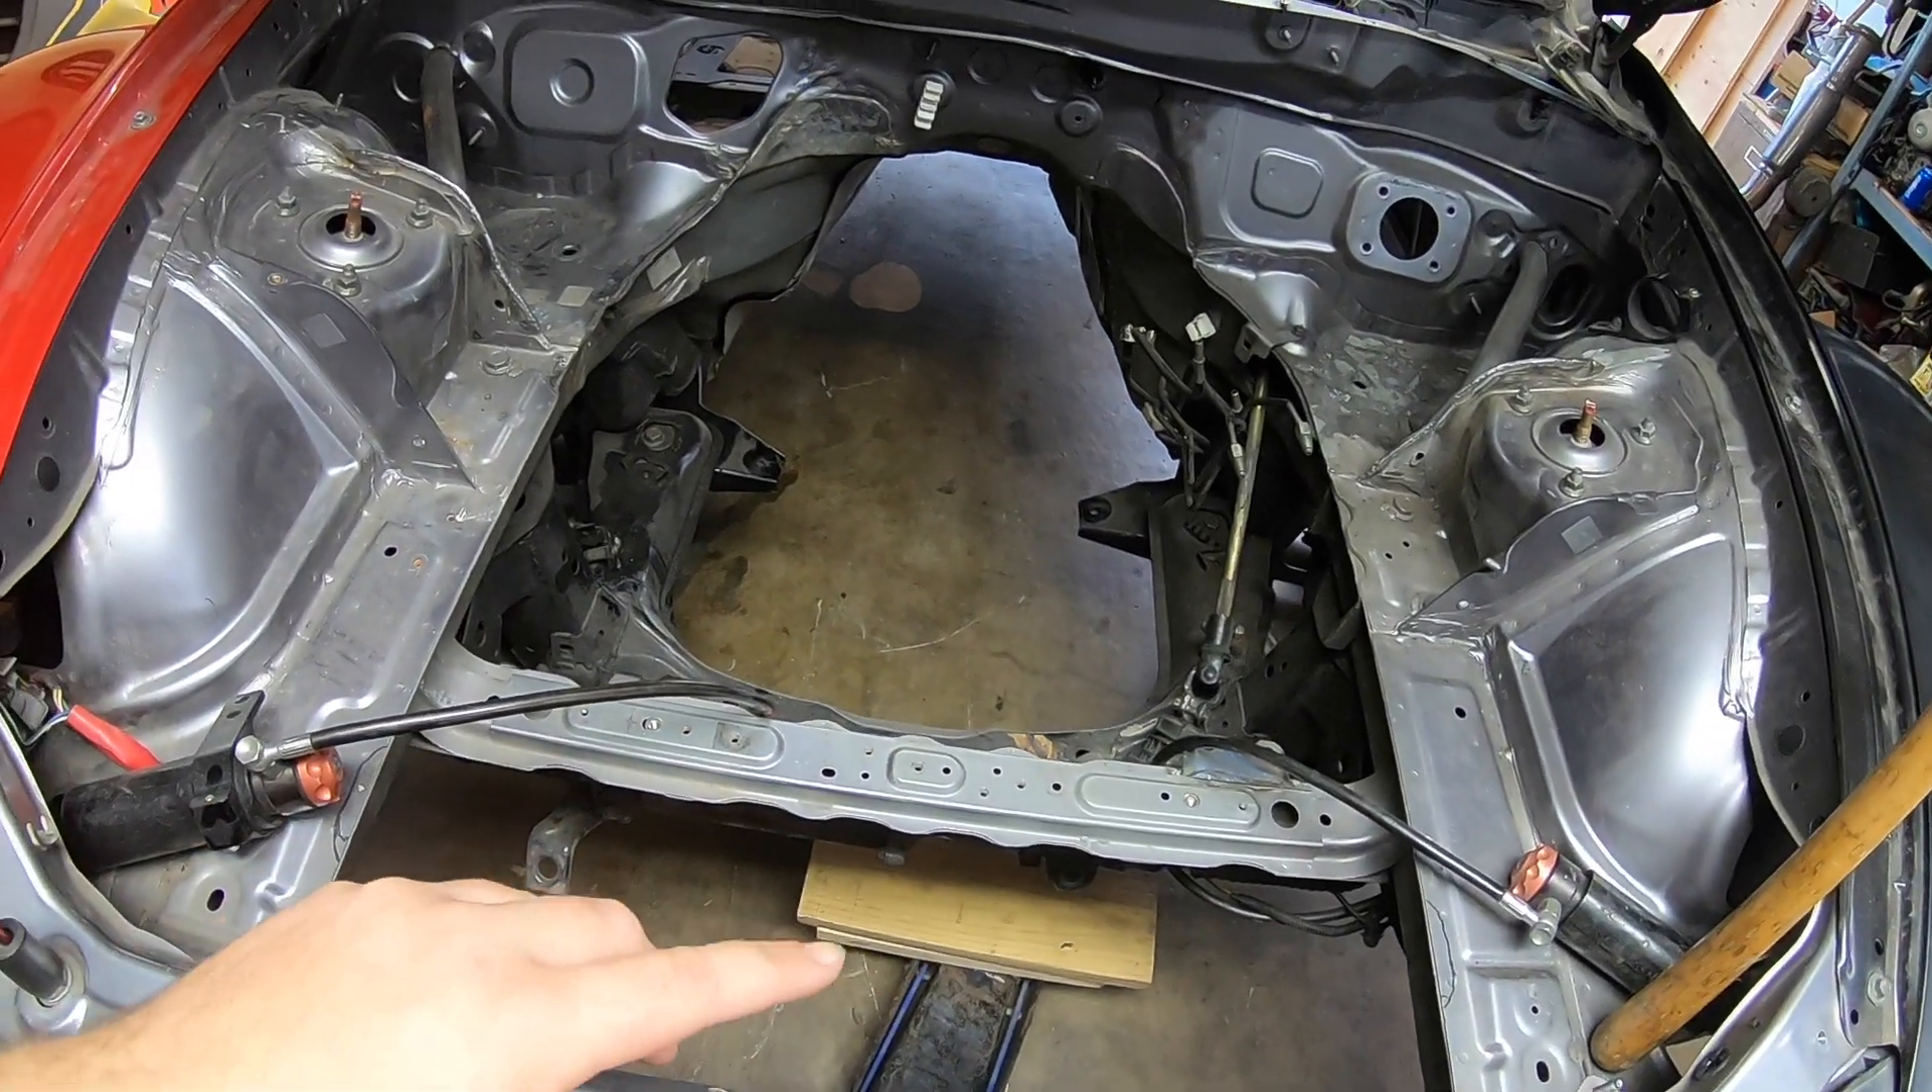We pretty much got everything out of the engine bay except I got my external reservoirs from my coil overs.